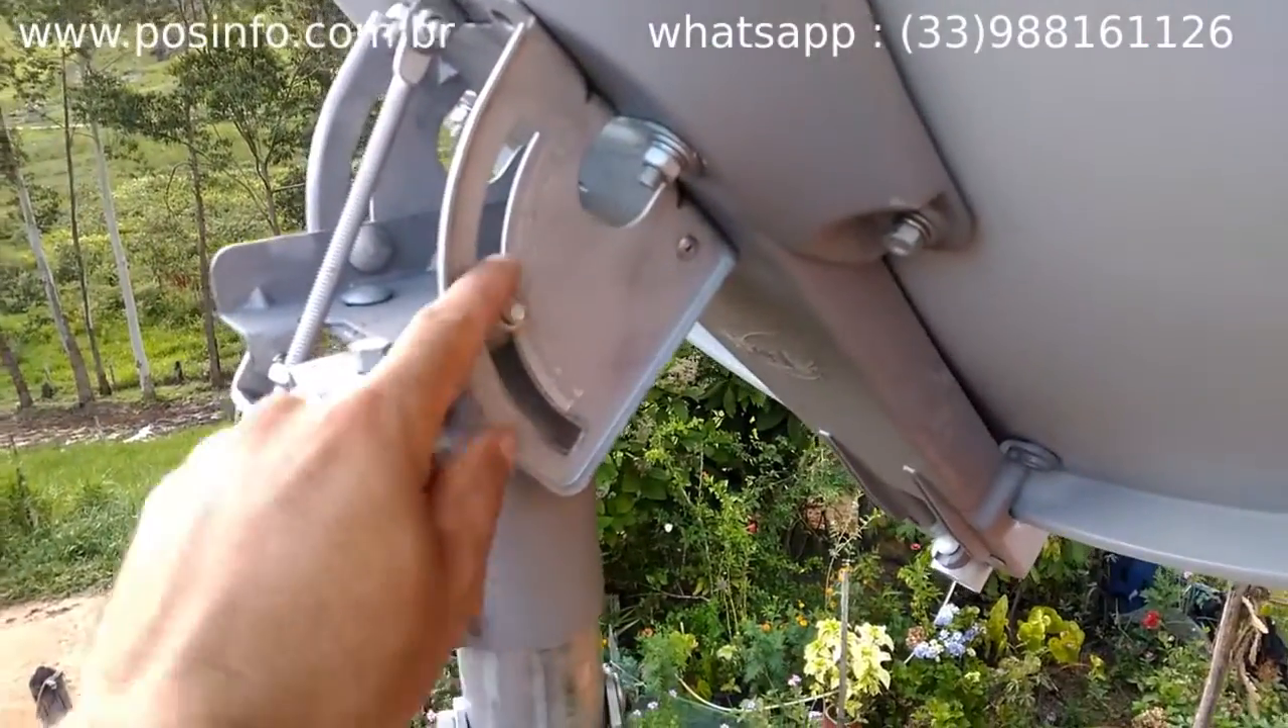Prontinho, antena montada, tá vendo? Já foi colocada aqui no suporte.